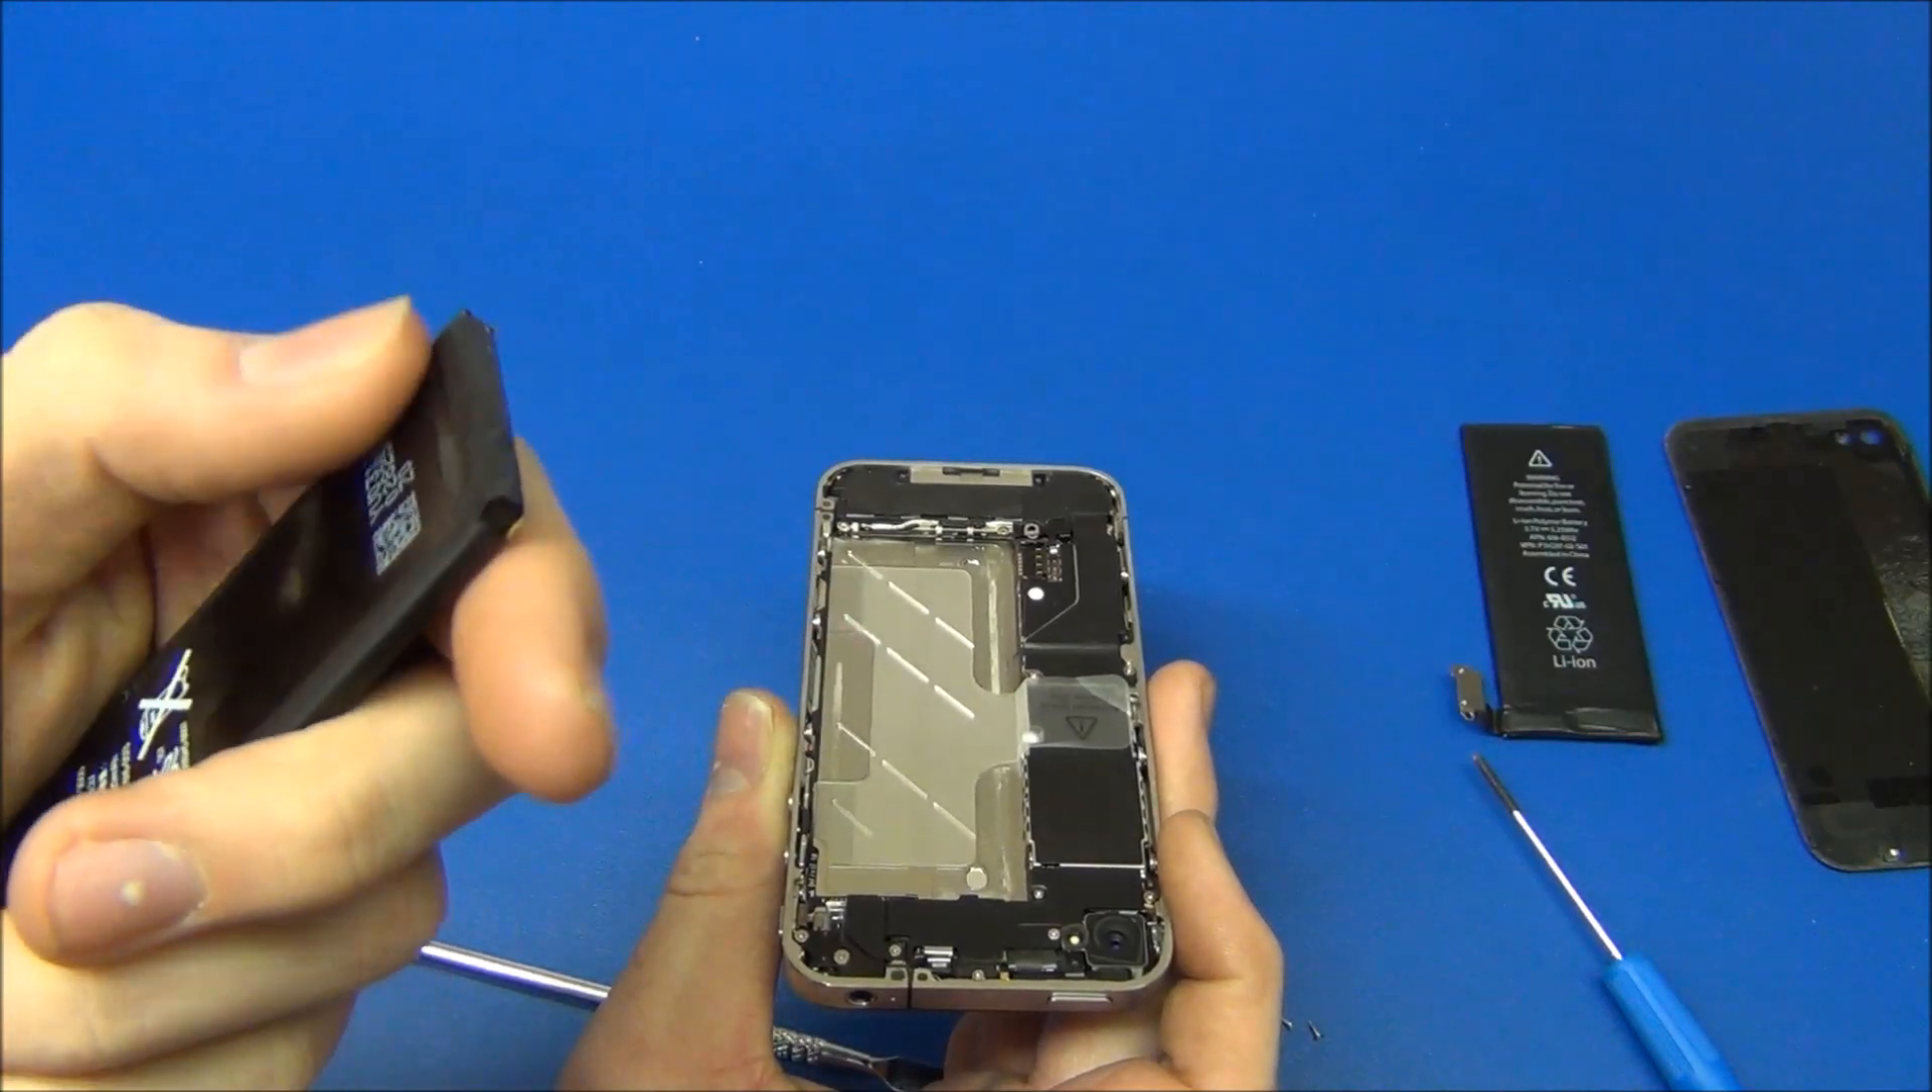So the old battery has come out and let's just put in the new one.